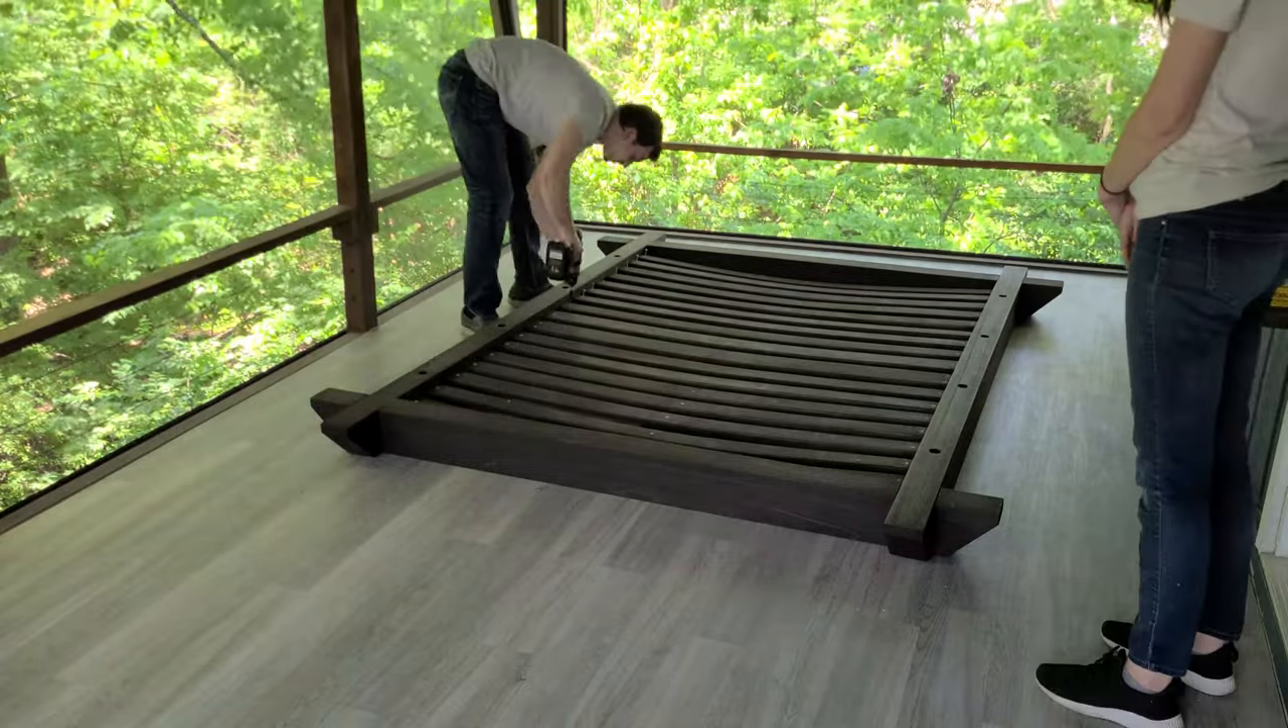We have a bed frame. Now, we just have to get it hung up using ropes.